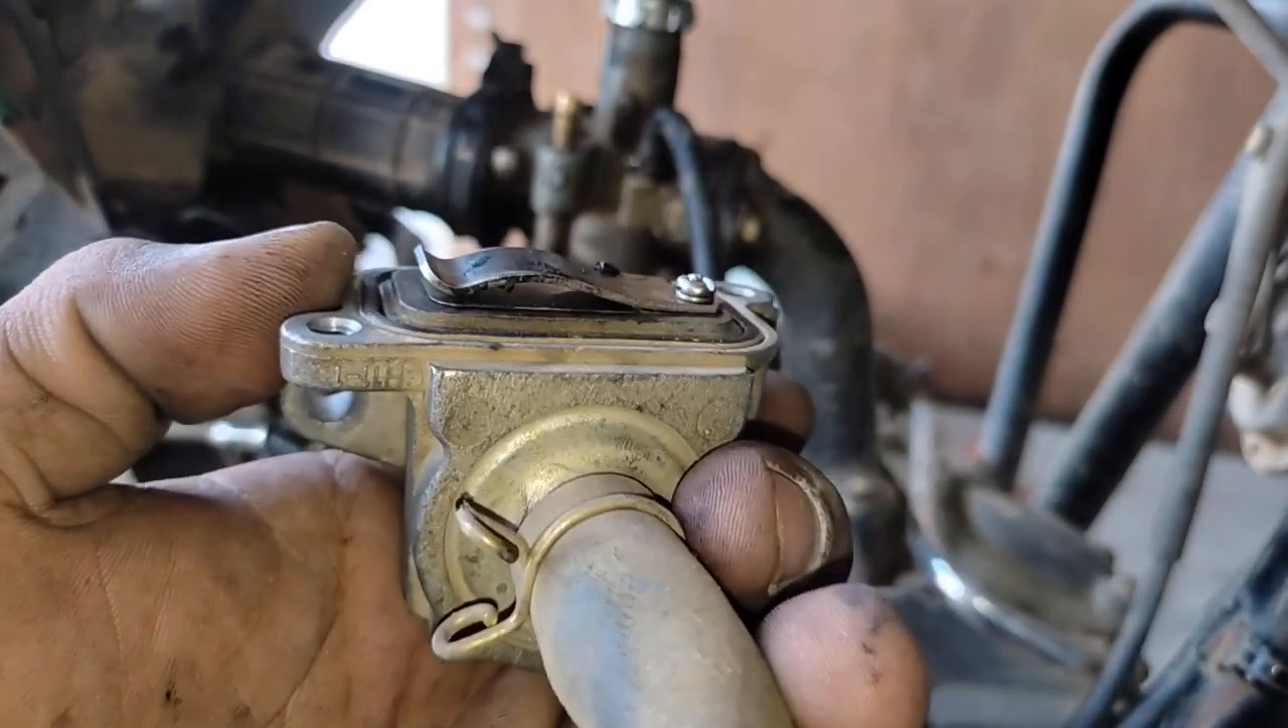यह pipe को मैंने यहां से connect कर दिया अभी।